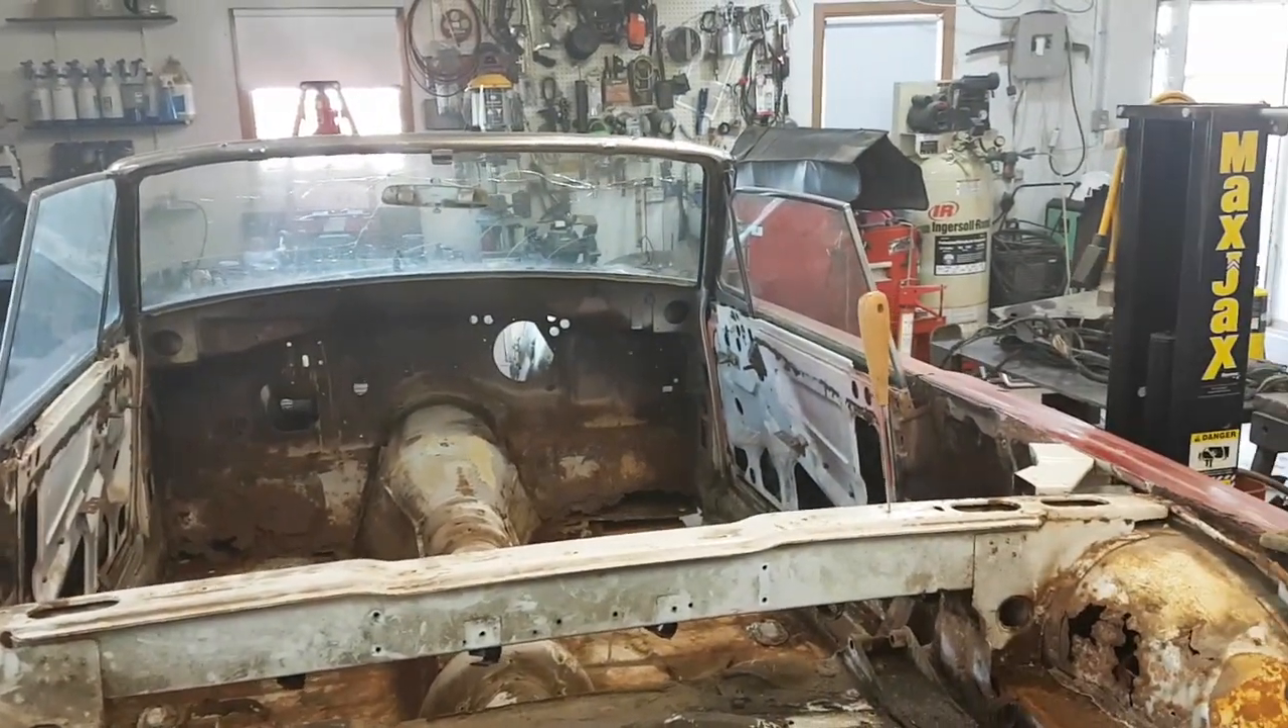But for the most part, other than the windows and the trim around the front windows, the front window rather, and the door windows, this car is pretty much stripped.